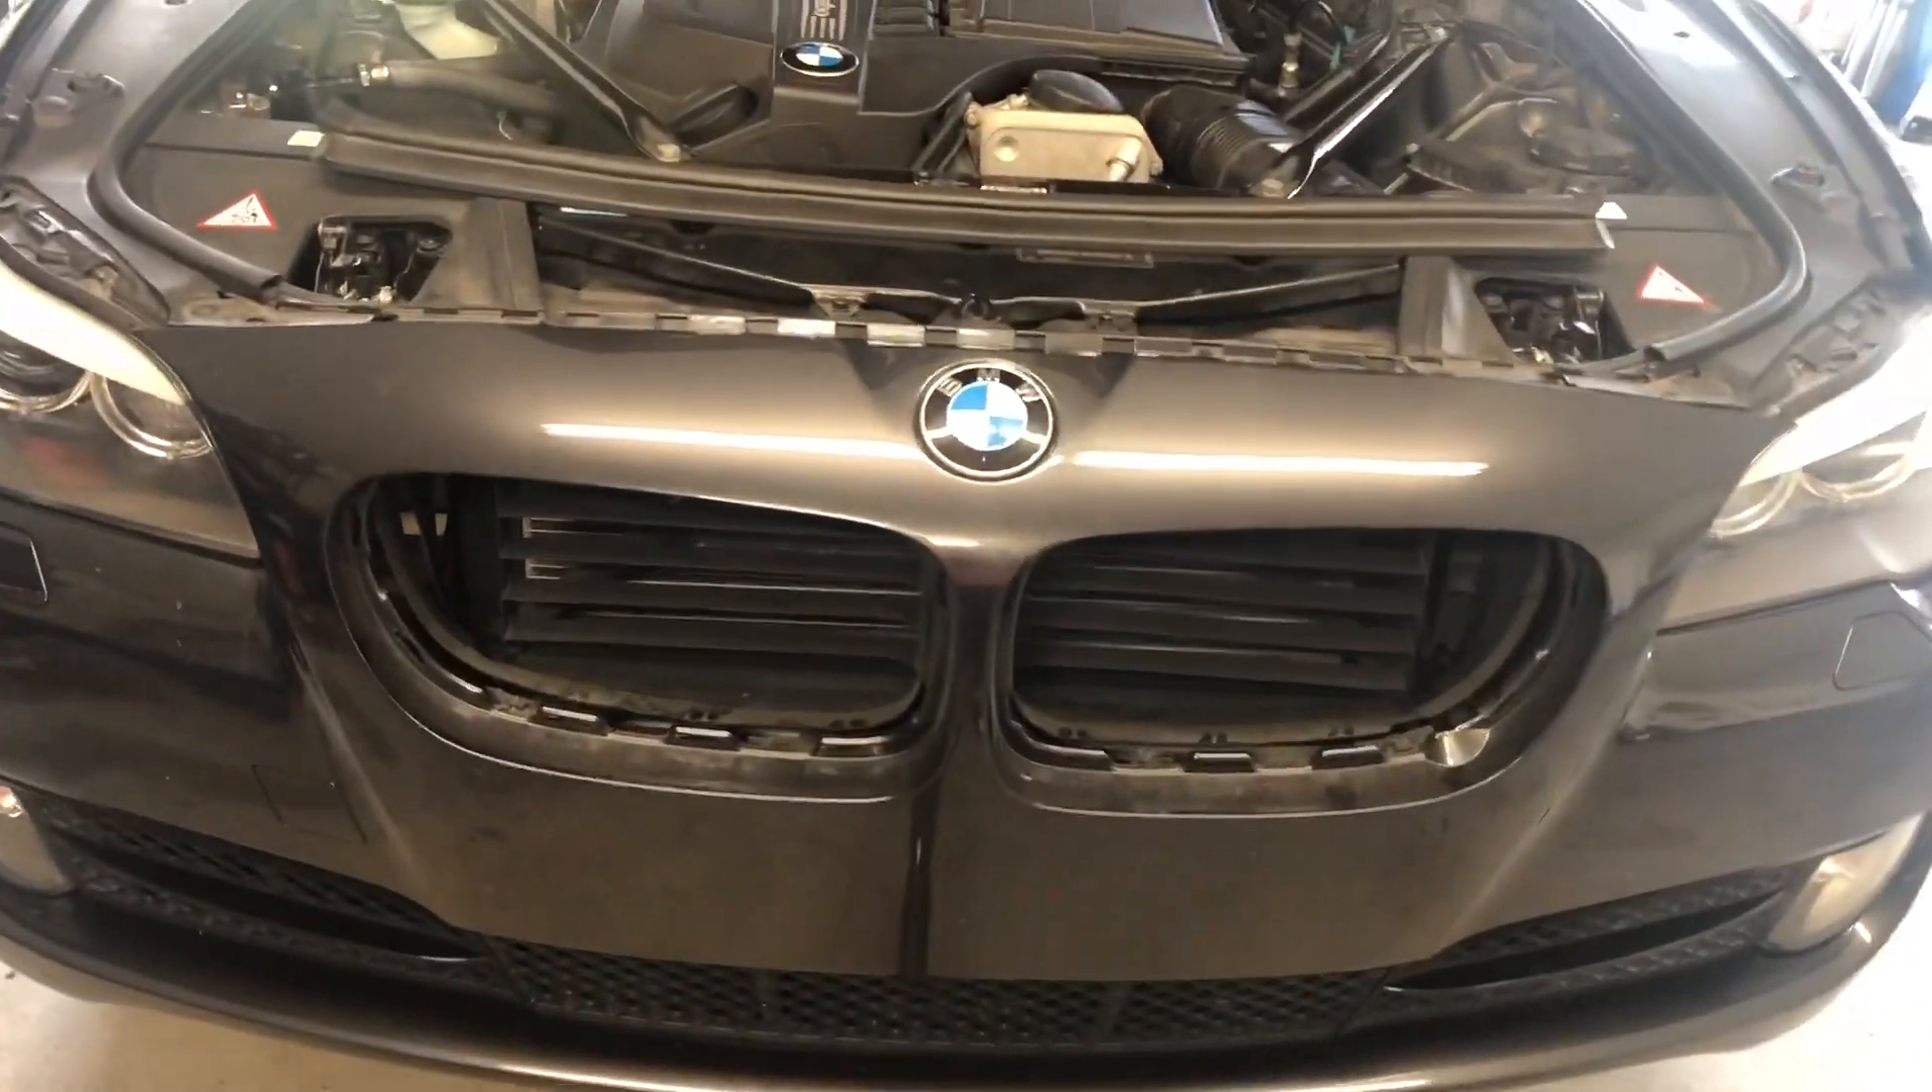I've gone ahead and pulled out the front grills.